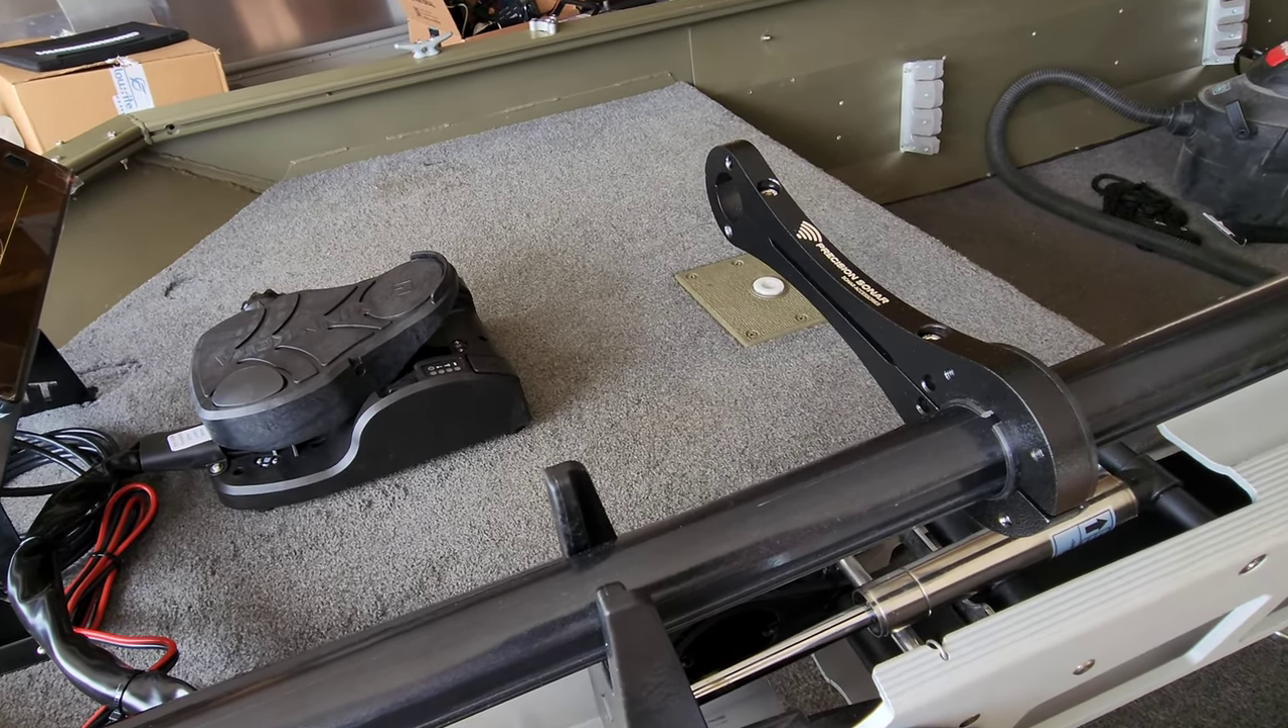The precision sonar bracket is installed on the shaft.